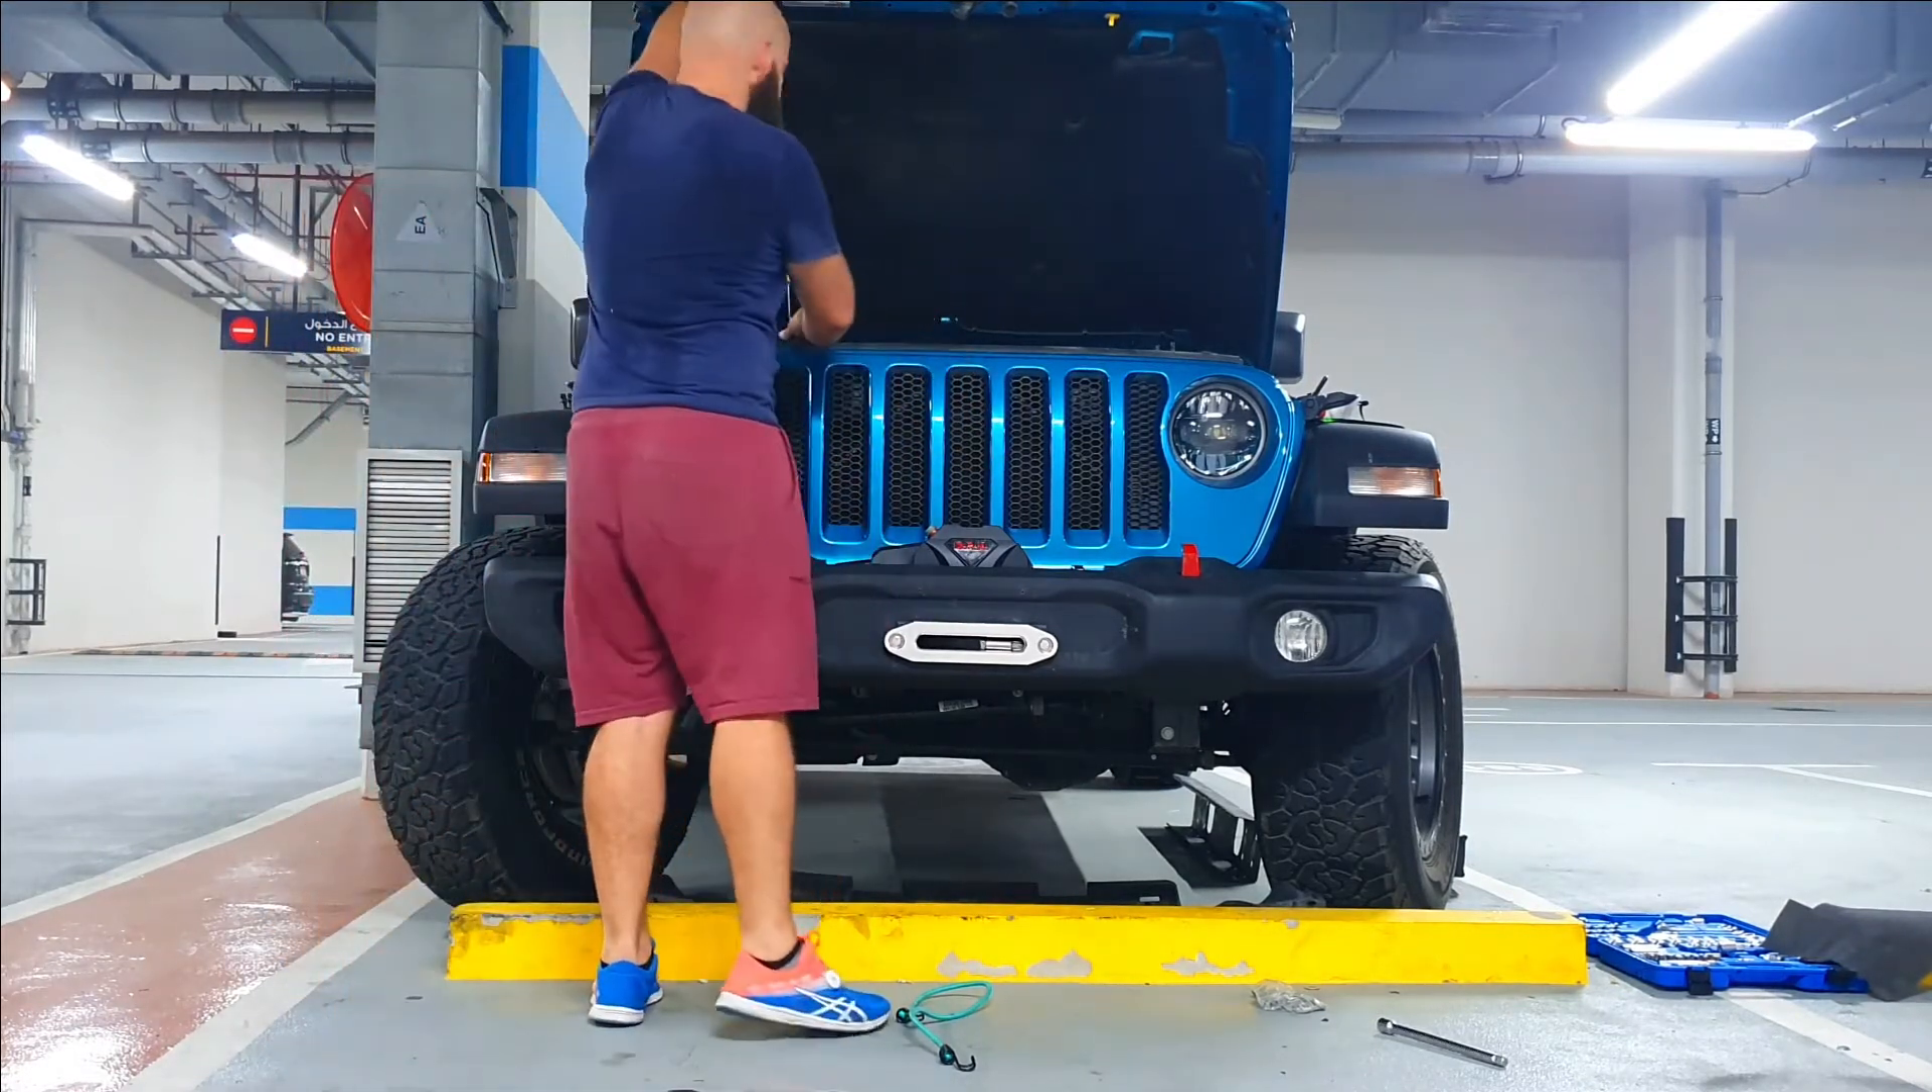Okay, the grill is back on, all that's left for the wiring is I have to wire the winch actually in onto the battery and that's it.